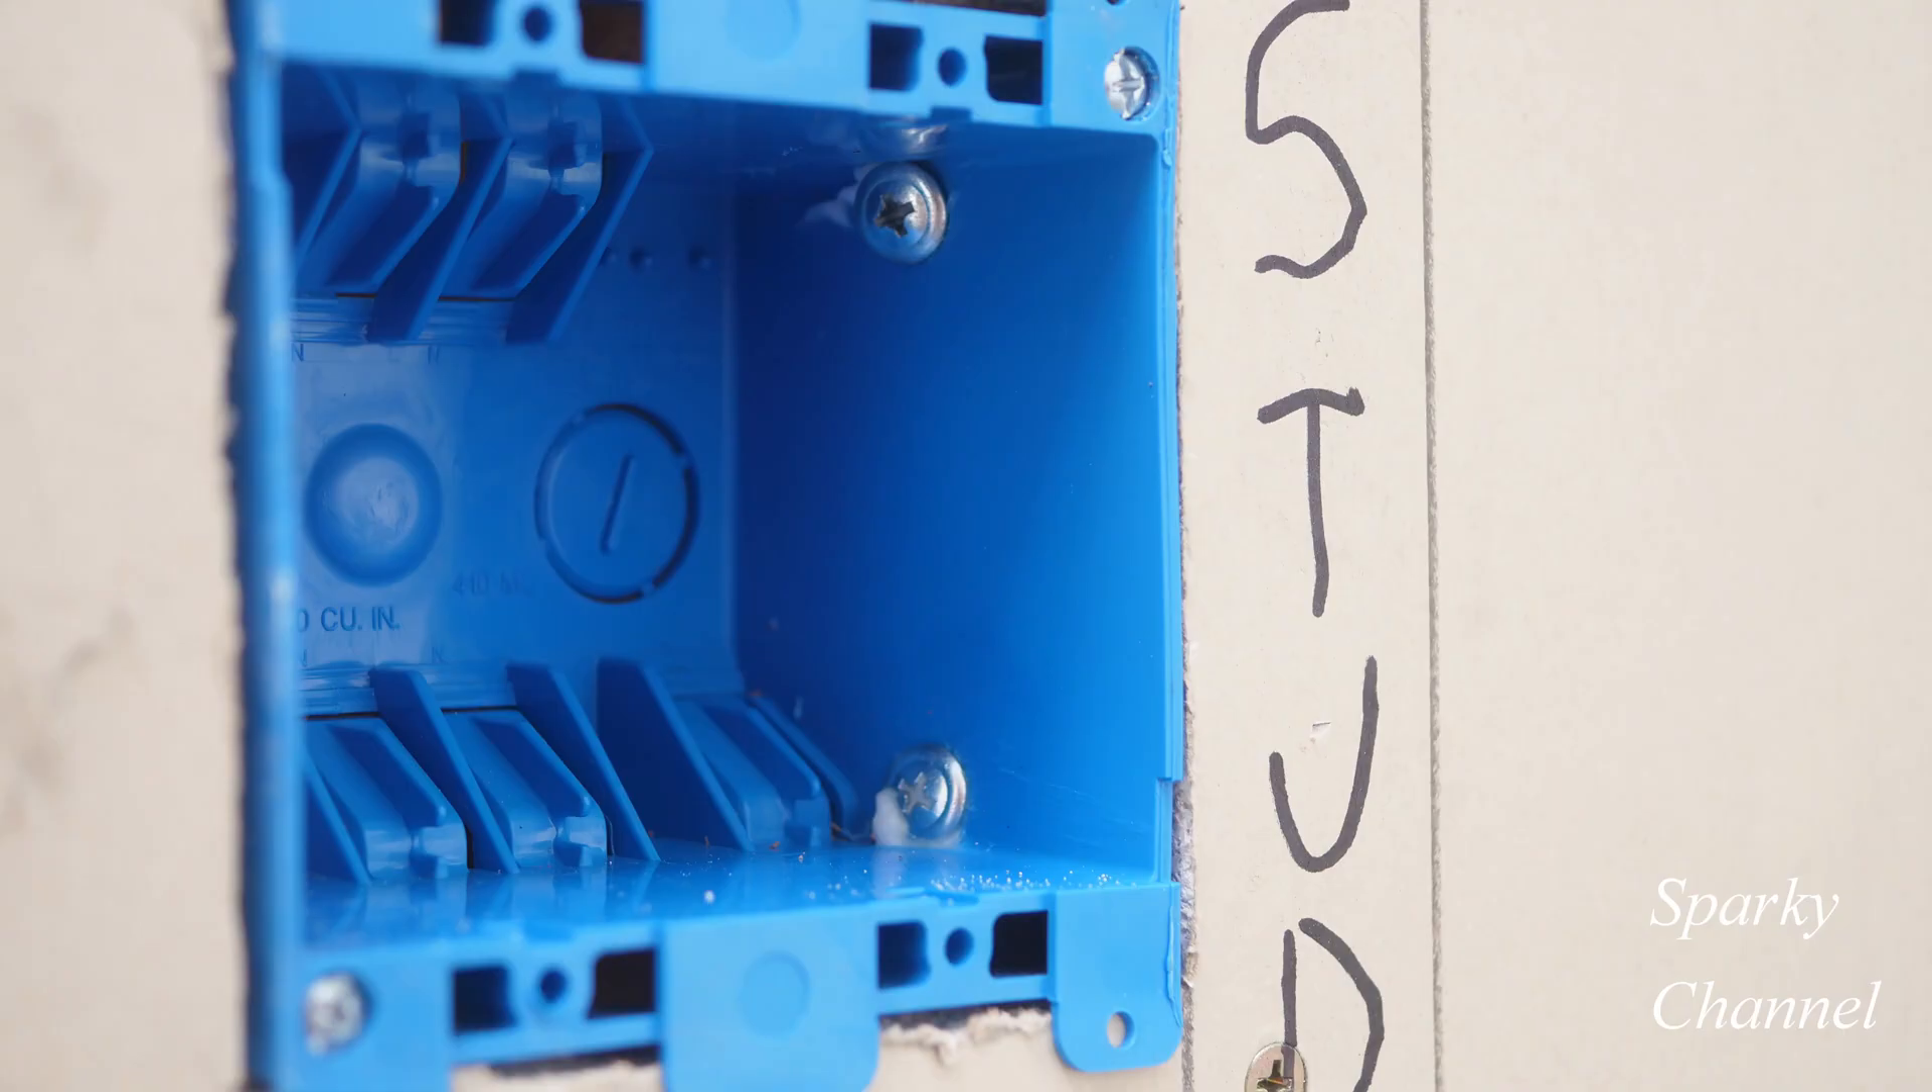The screws had to go in an angle so the head isn't really flush with the box.